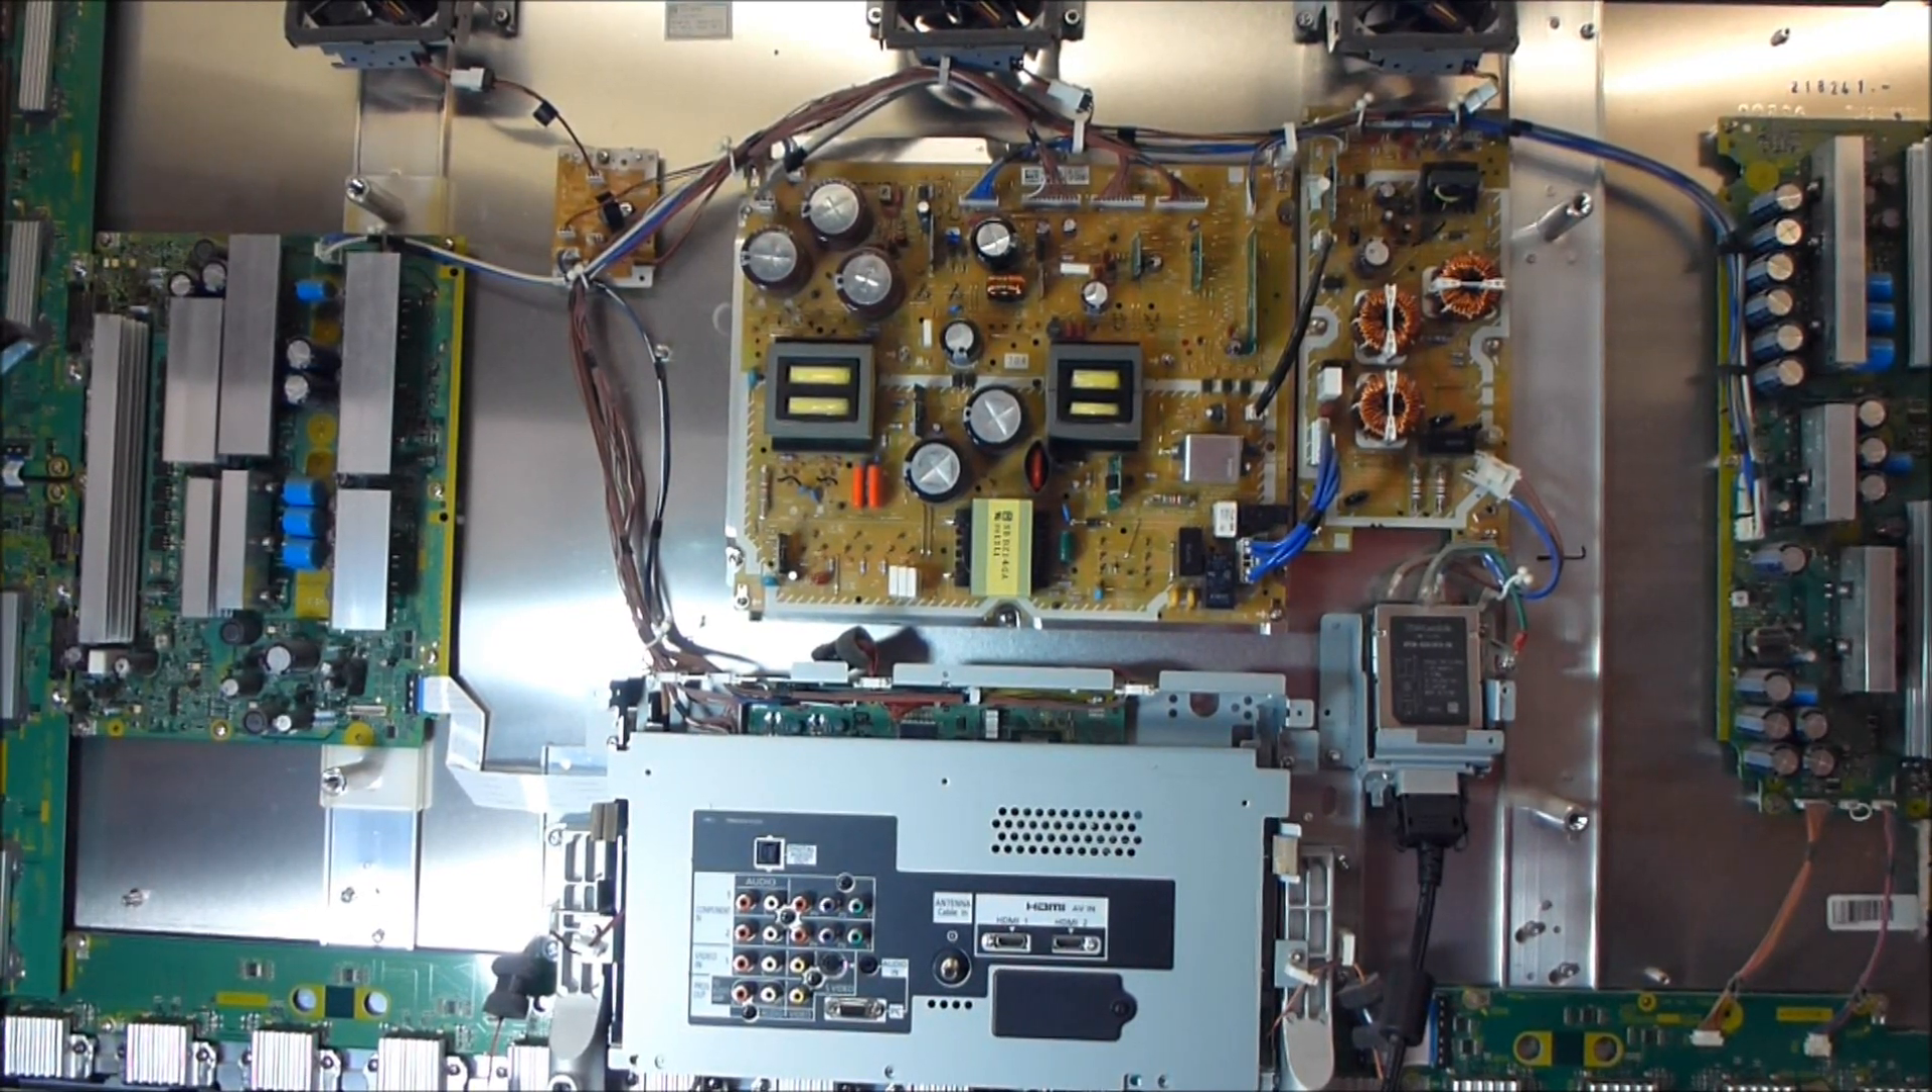So I've got the back off of the set and I'm going to plug it in.